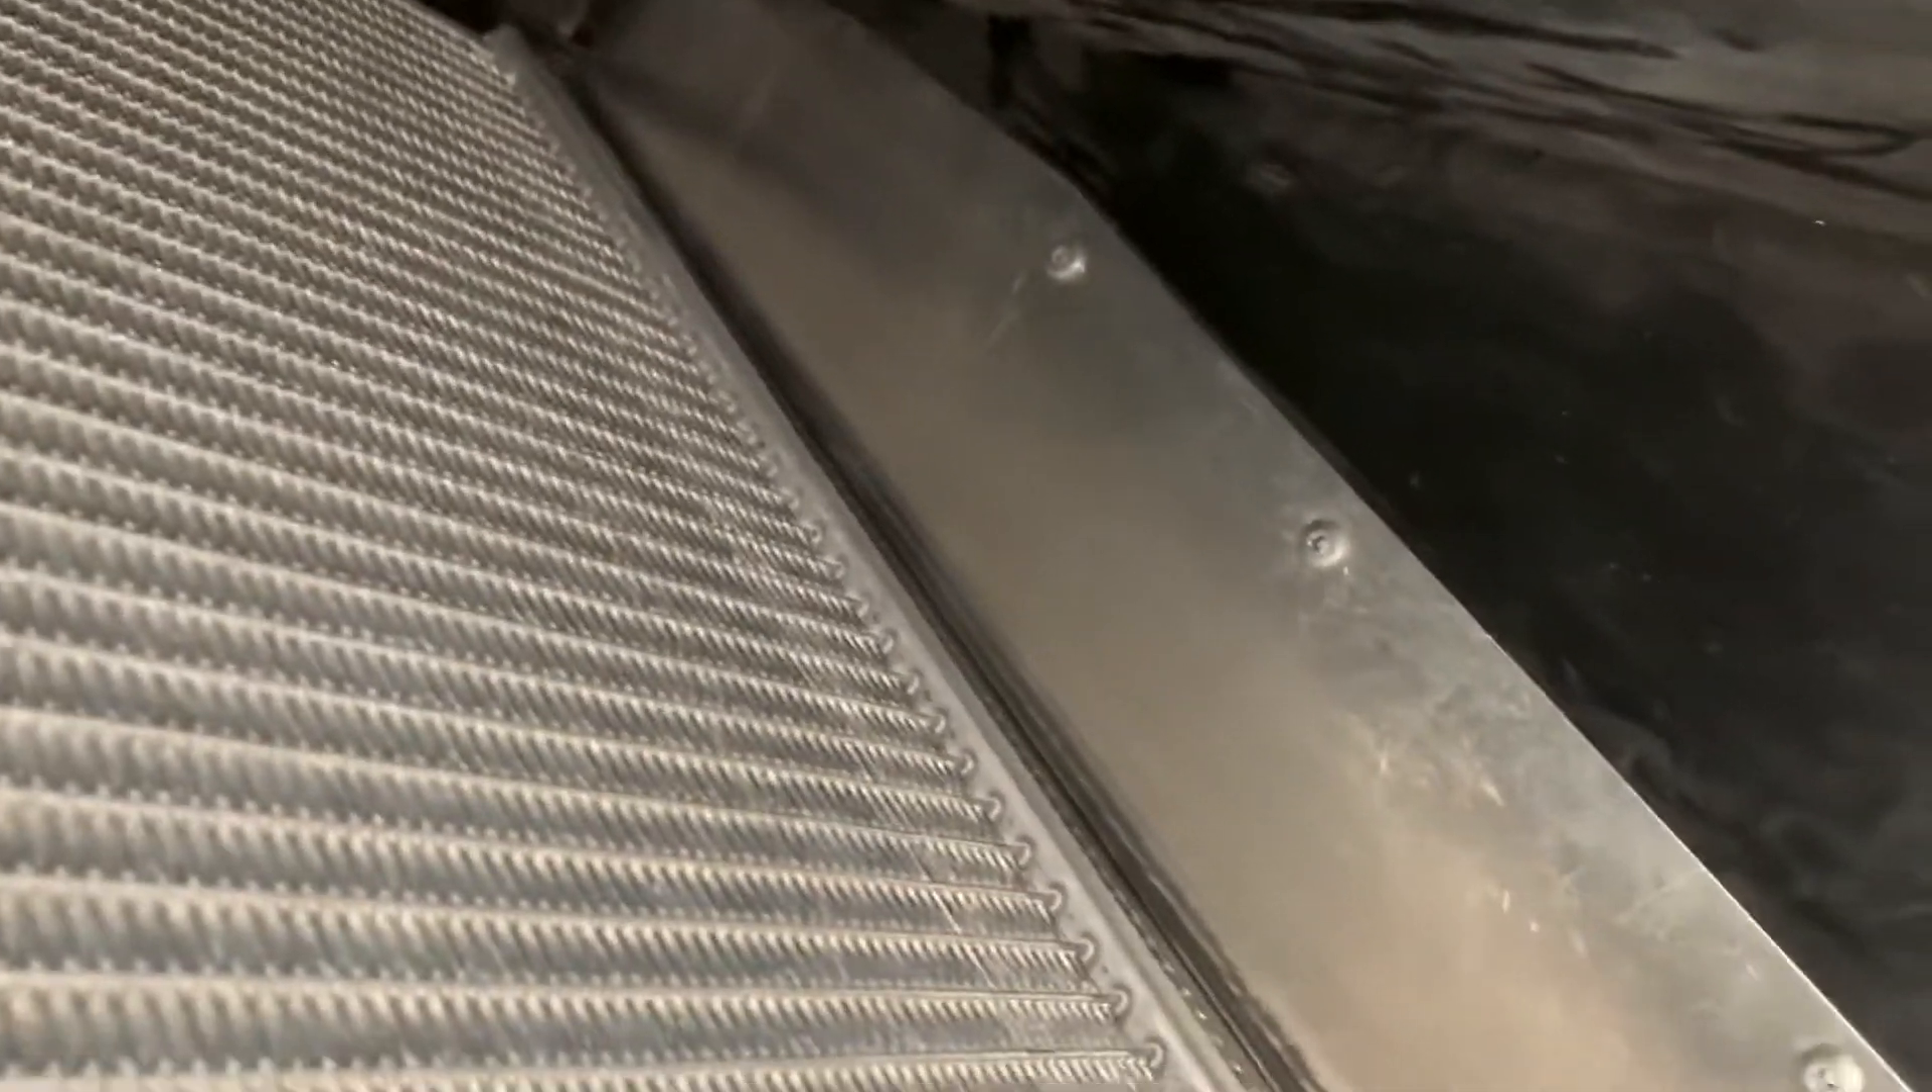Well, back in here, you can see I've got my block off plates in place. Really, all I did was throw a few rivets along the leading edge, which is enough to hold it in there.